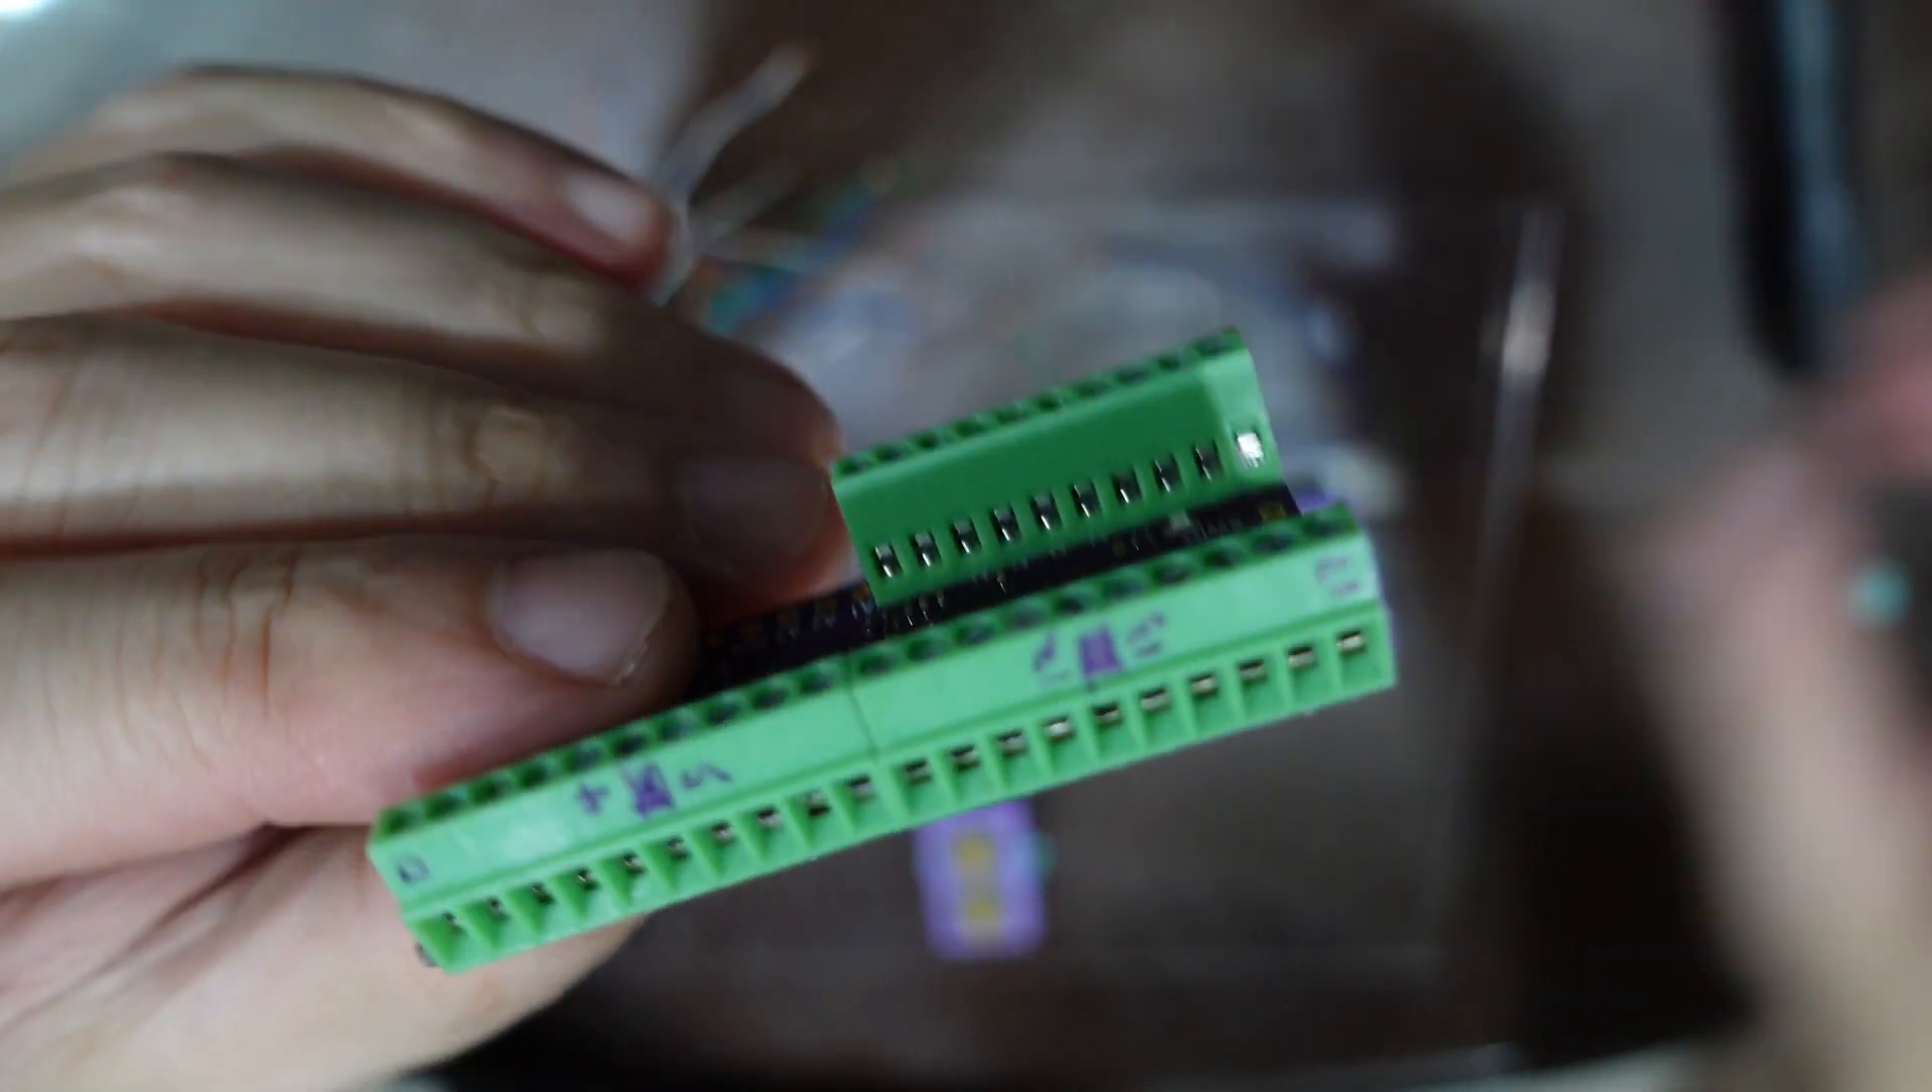You can see that I Instead of using pin headers. I've soldered in terminal heads Which is something like this.